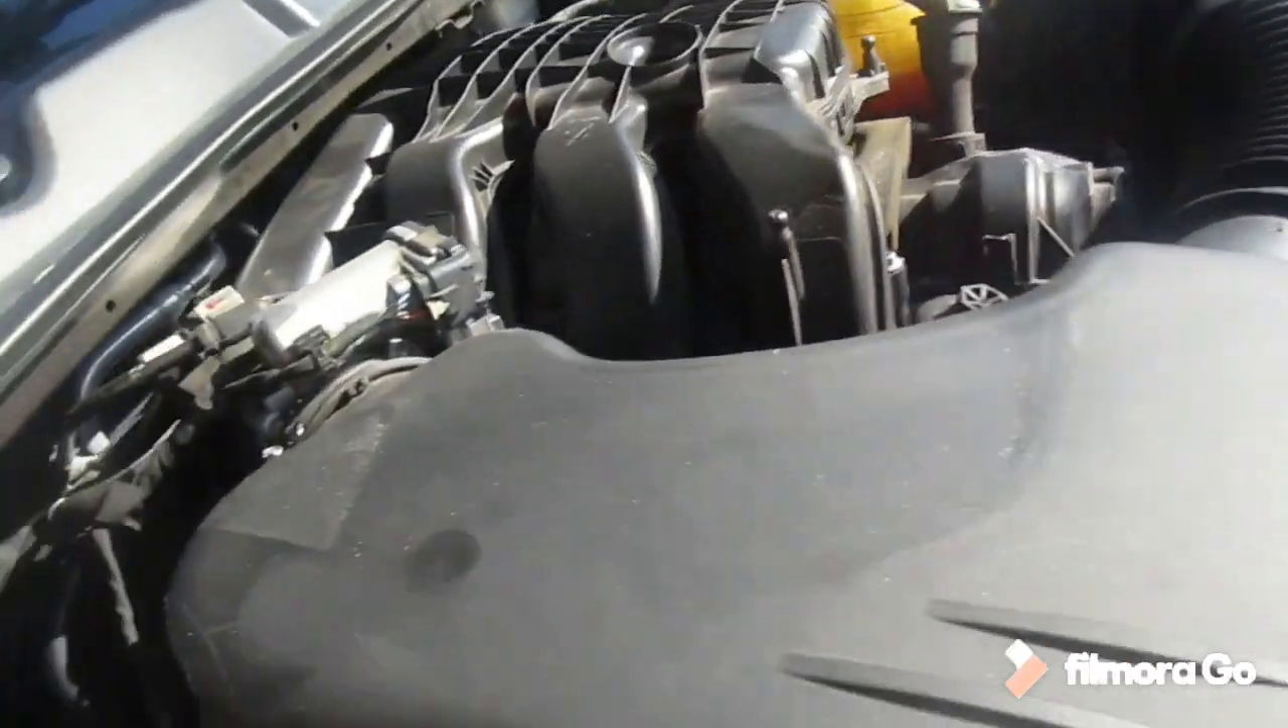I'm still on the stock intake i do have an aftermarket one just not installed yet.